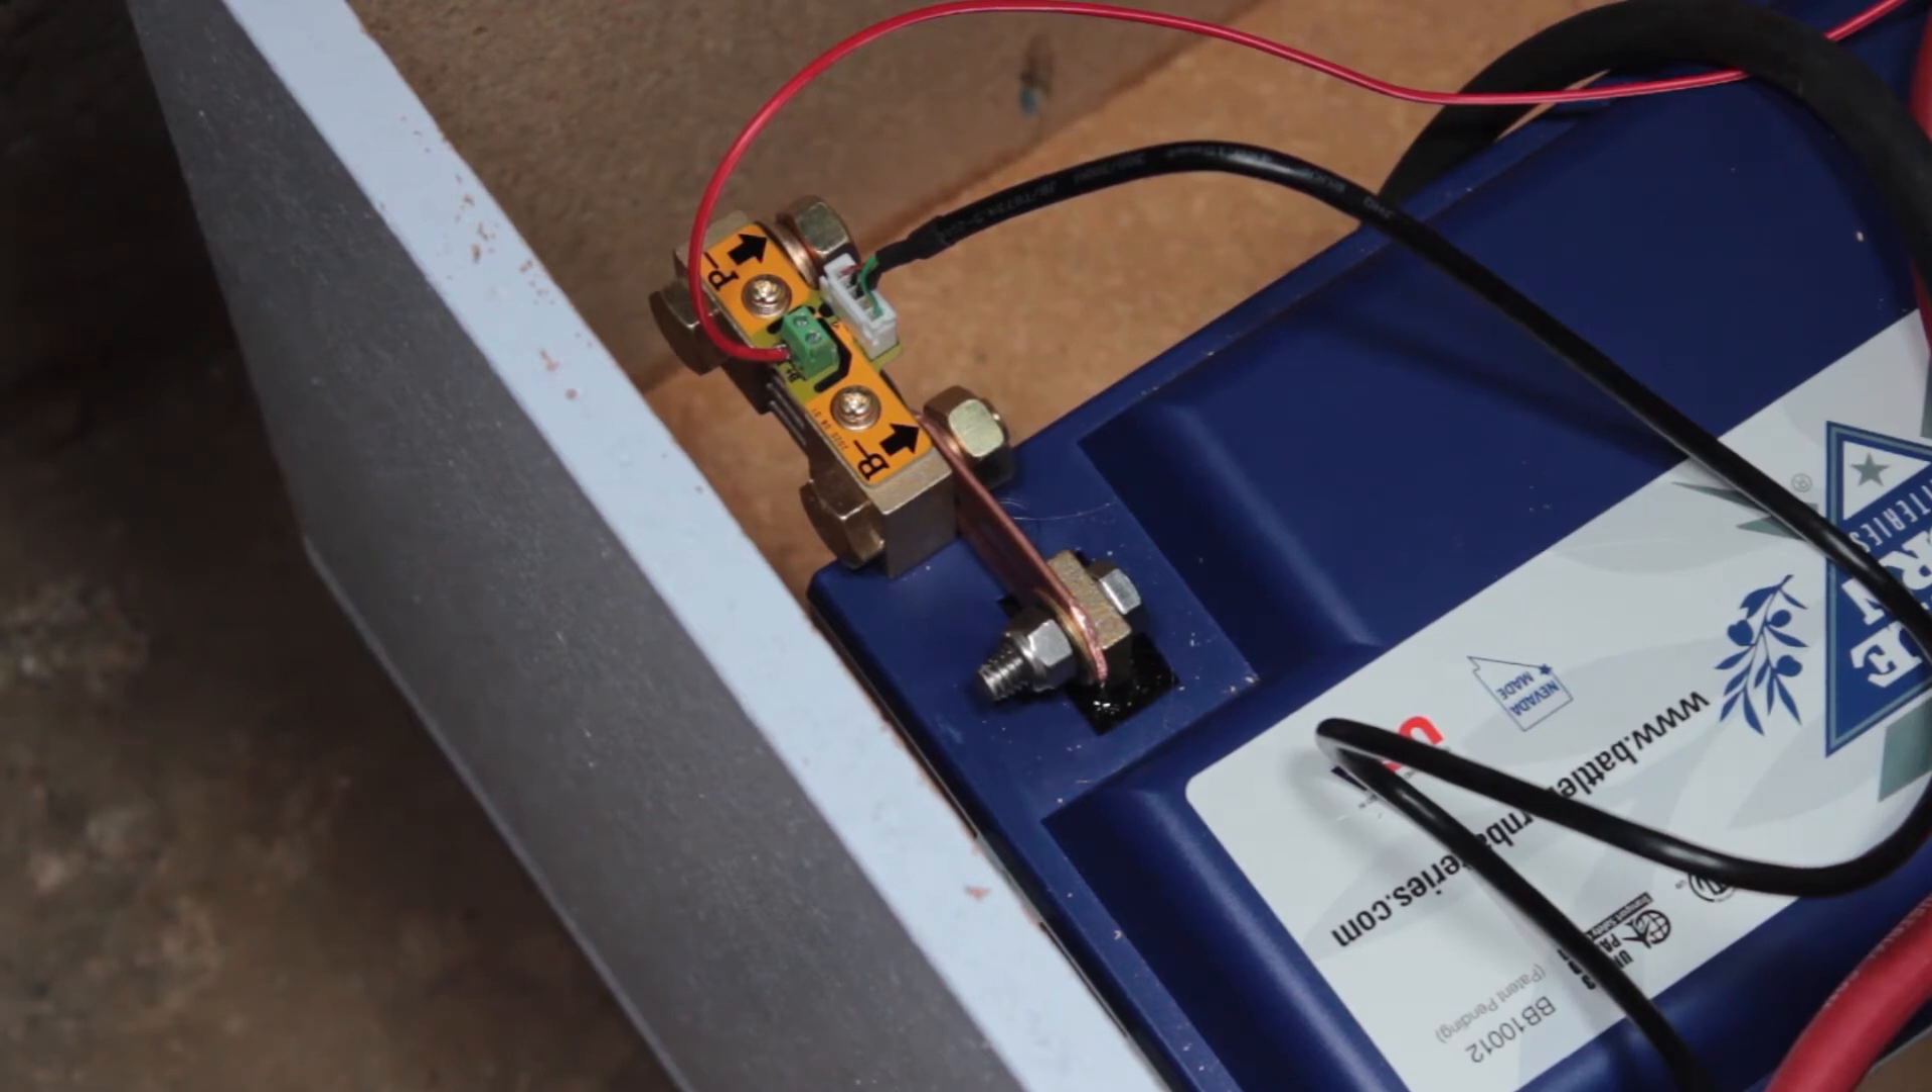Um I have a copper bar connection uh between the battery and the new shunt.